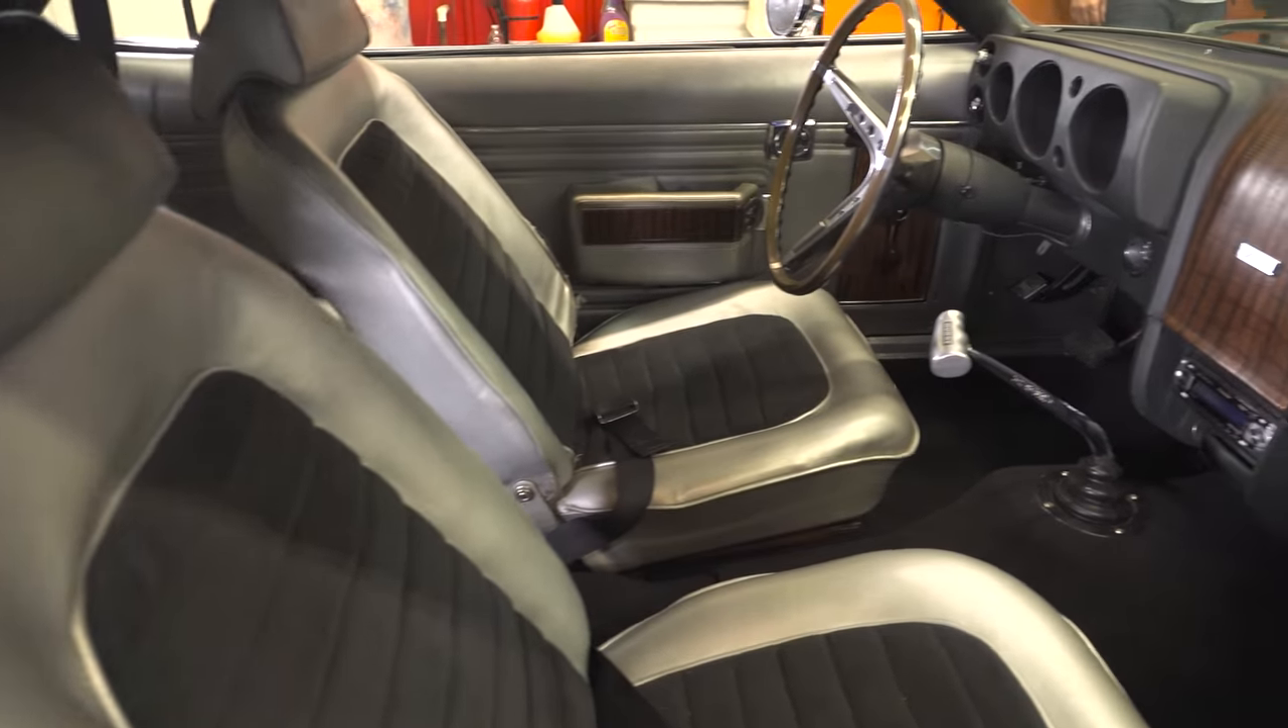So we have the carpet kit in. It's done. It looked good. It fits very well.